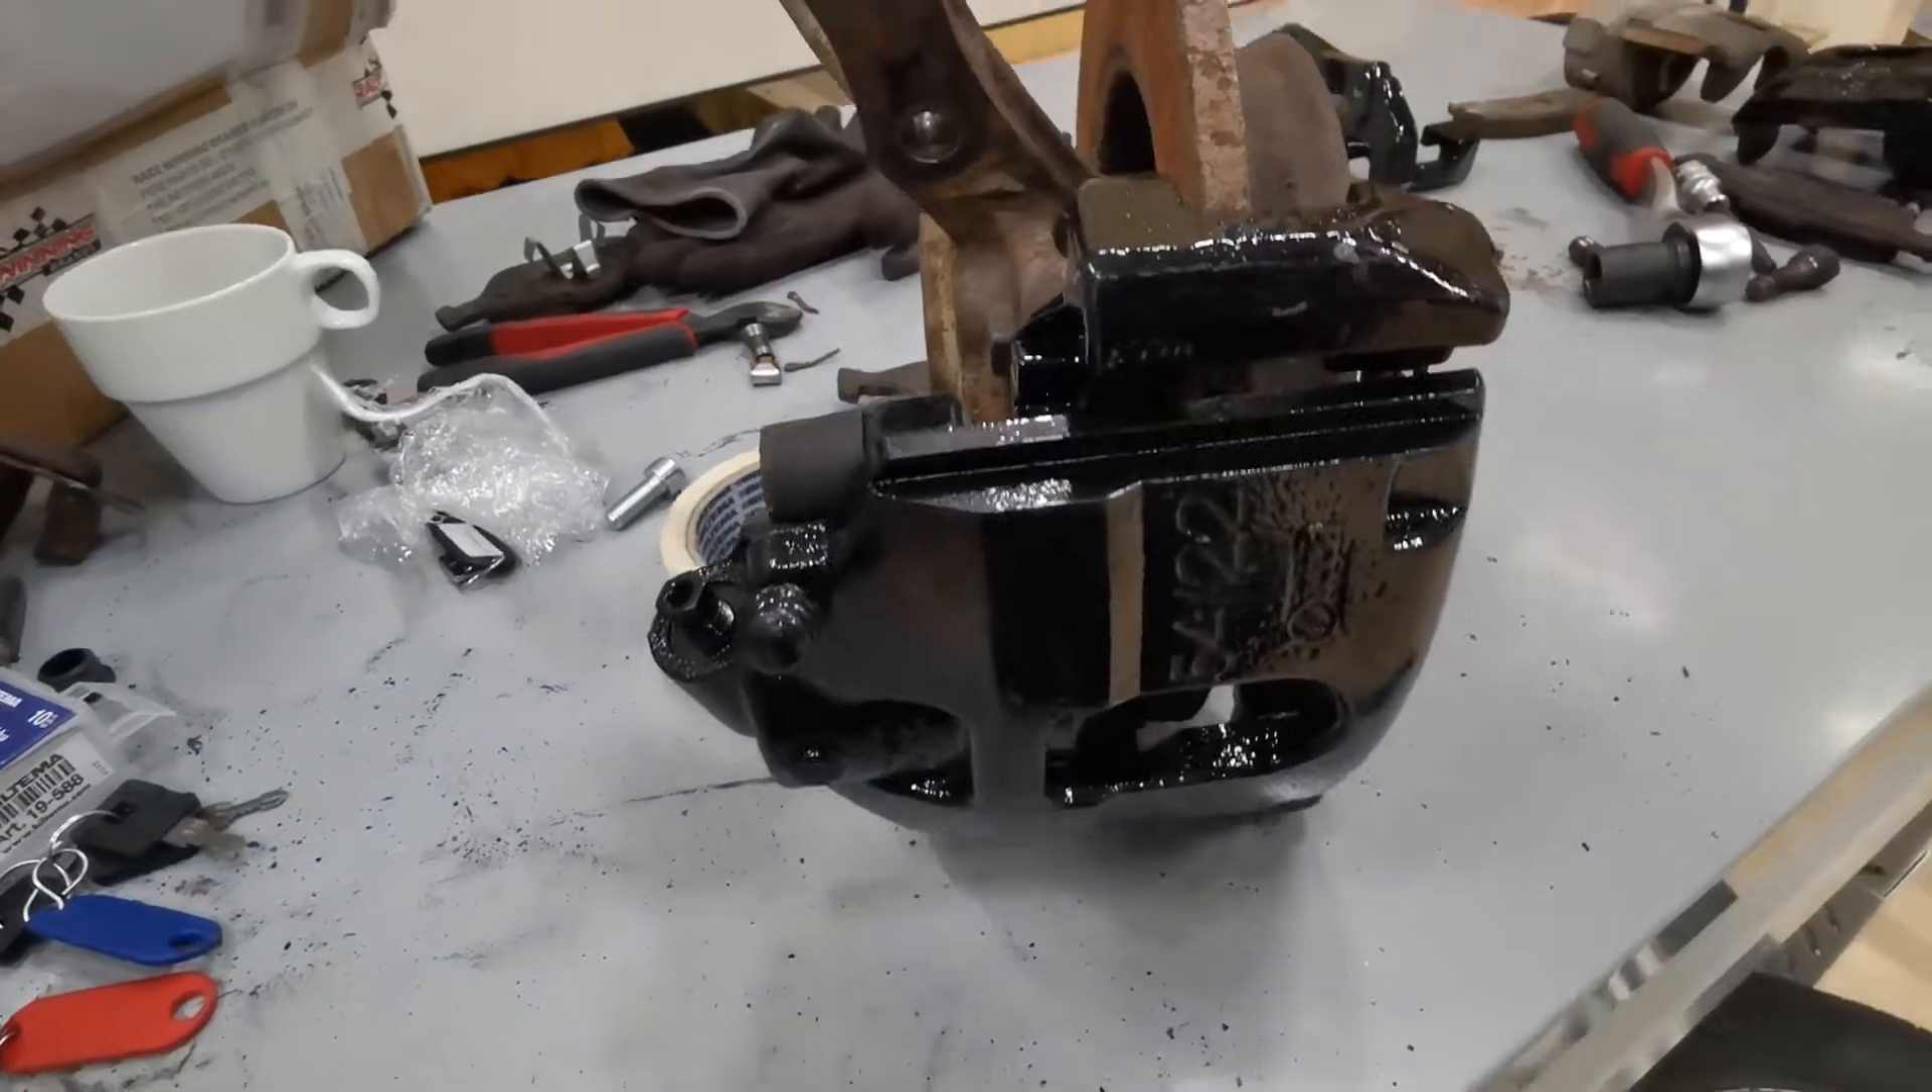I've got this hub unit here and I've fitted the new powder coated parts to it.